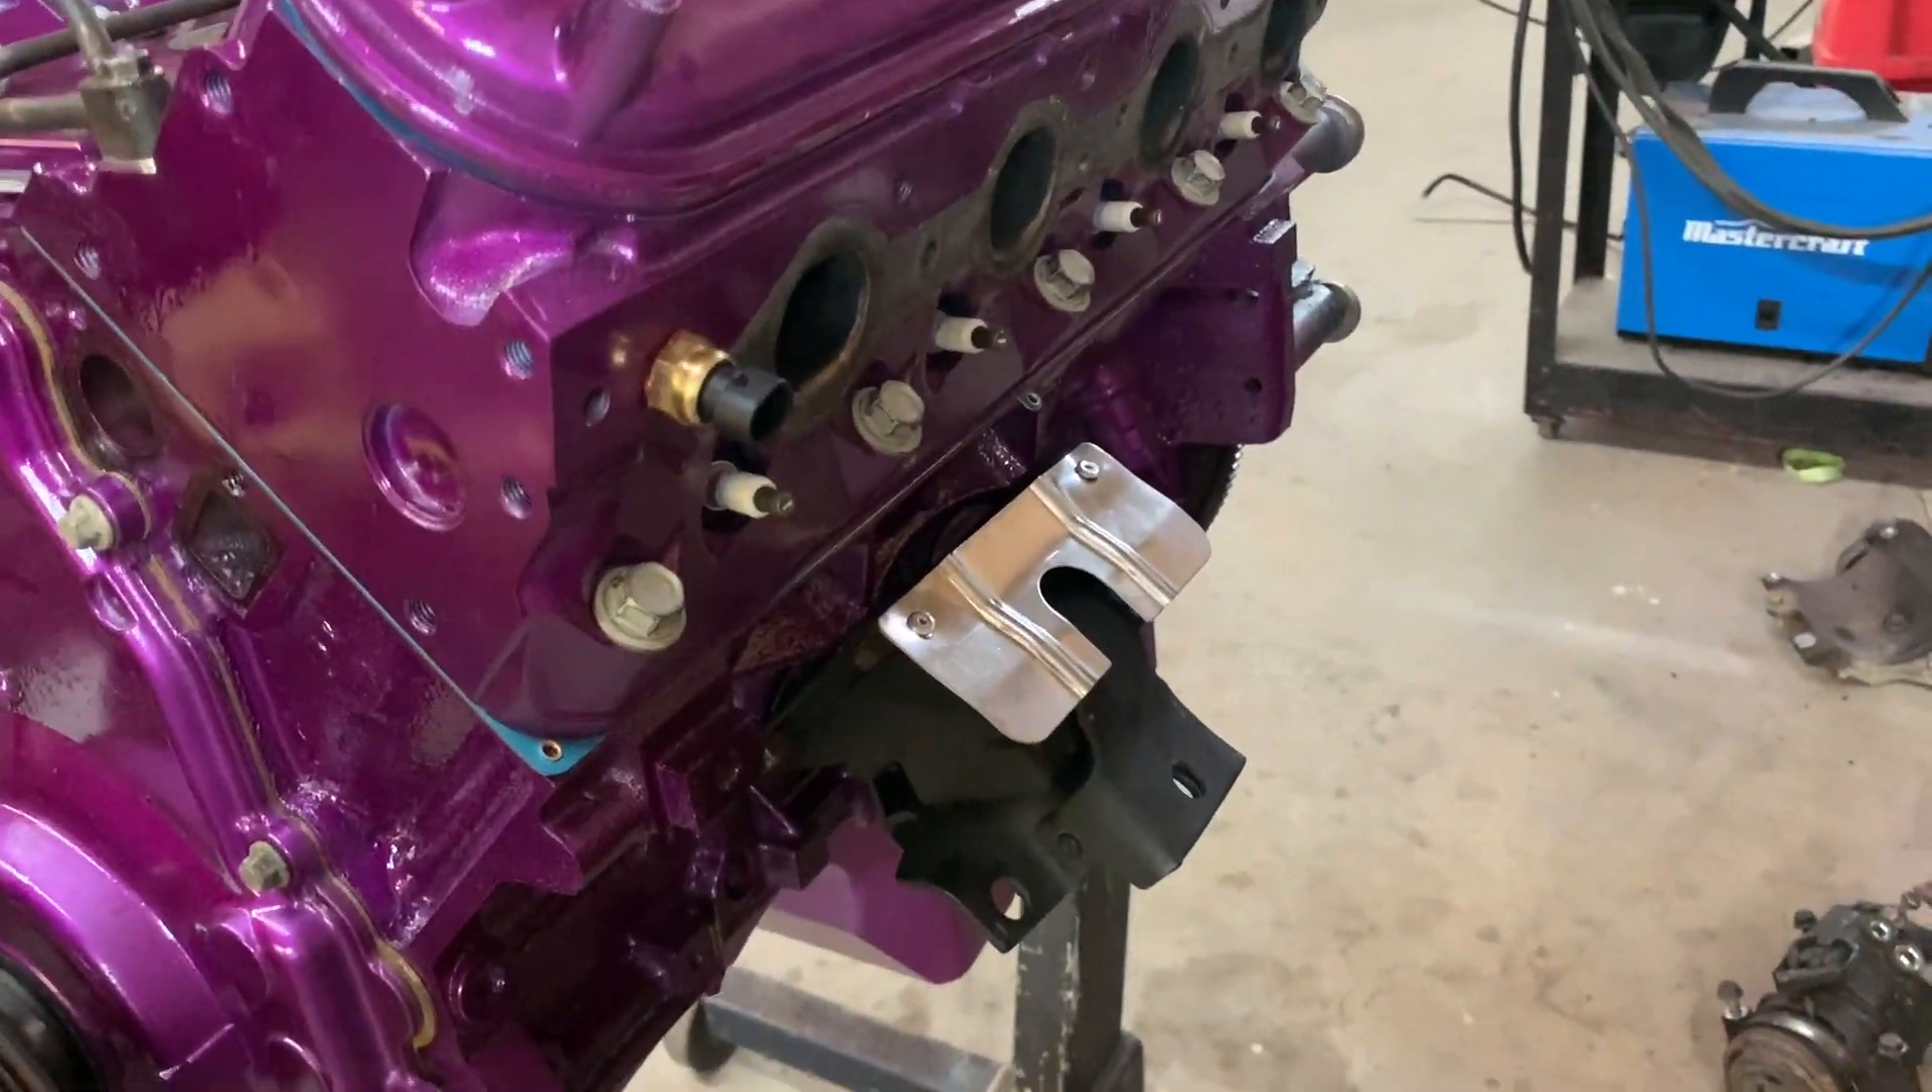The plugs are in. New motor mounts, one new motor mount, the other one is still fine.